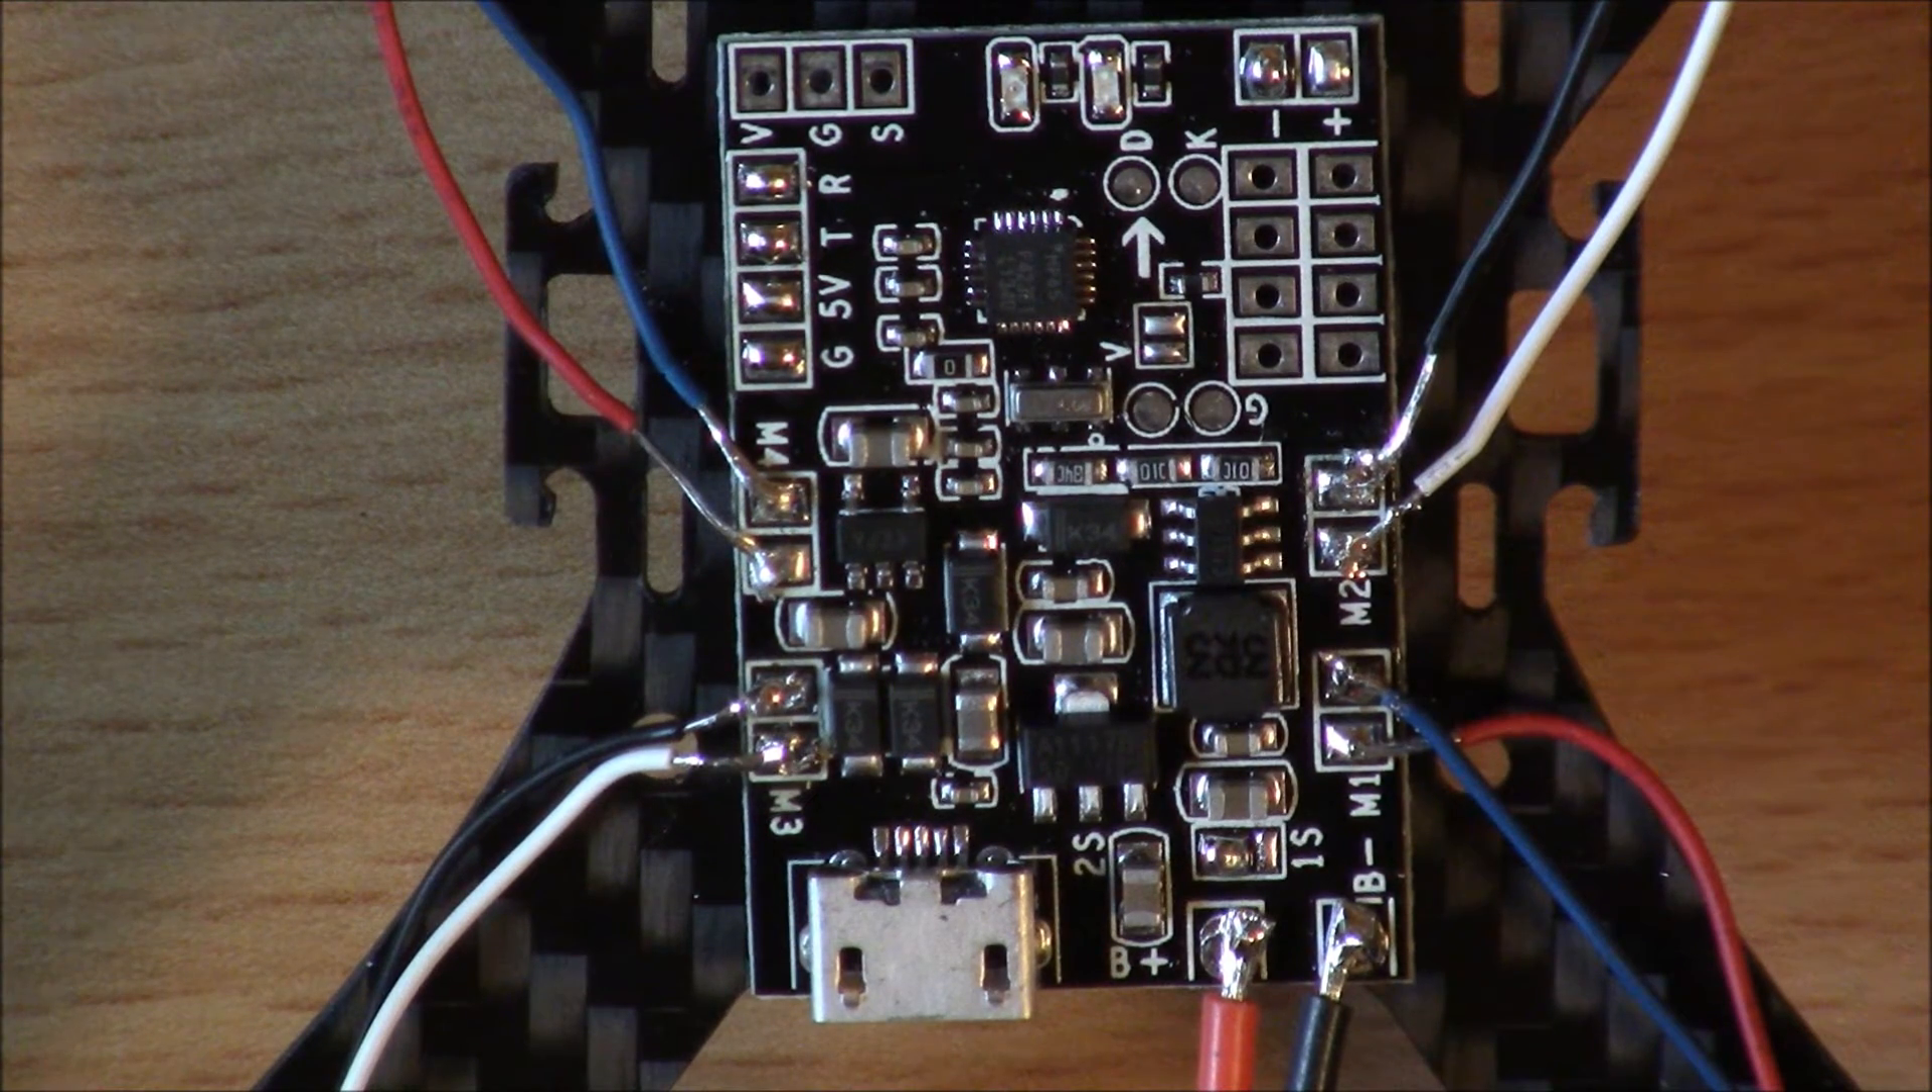Alright so you can see all the motors have been soldered again.